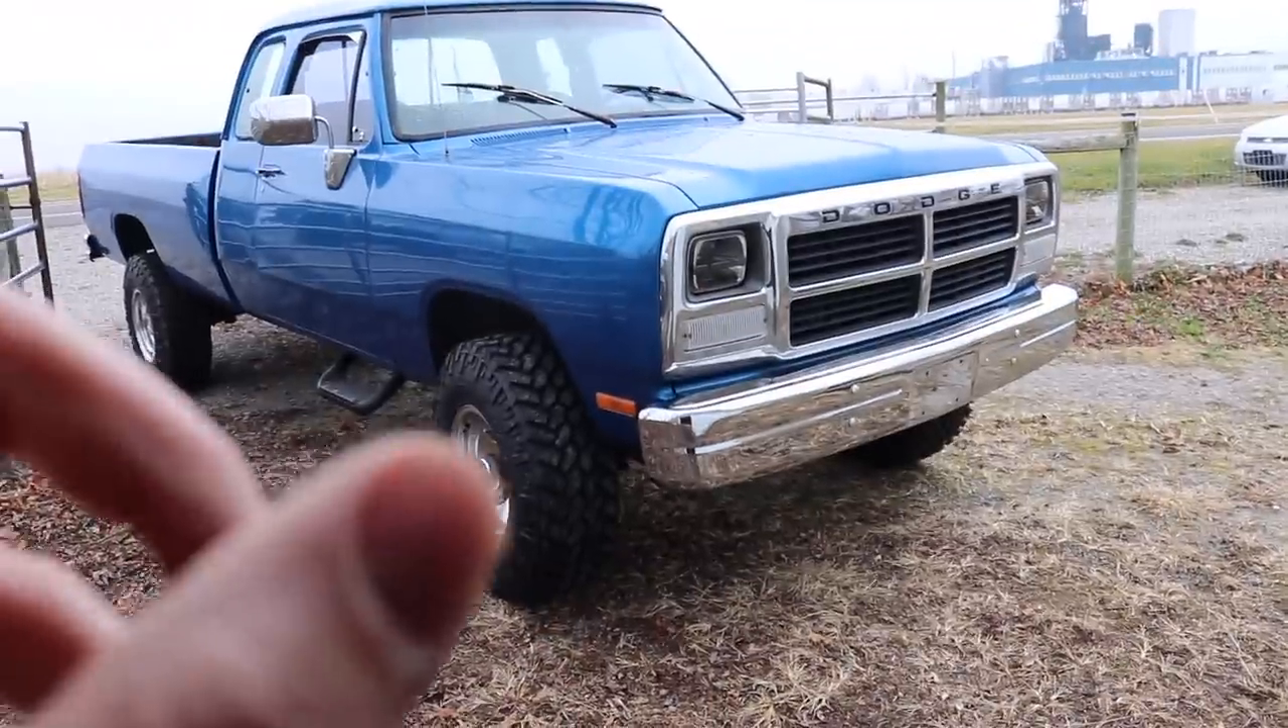So the bumper's on. It's all tightened up and bolted in place and I freaking love it.